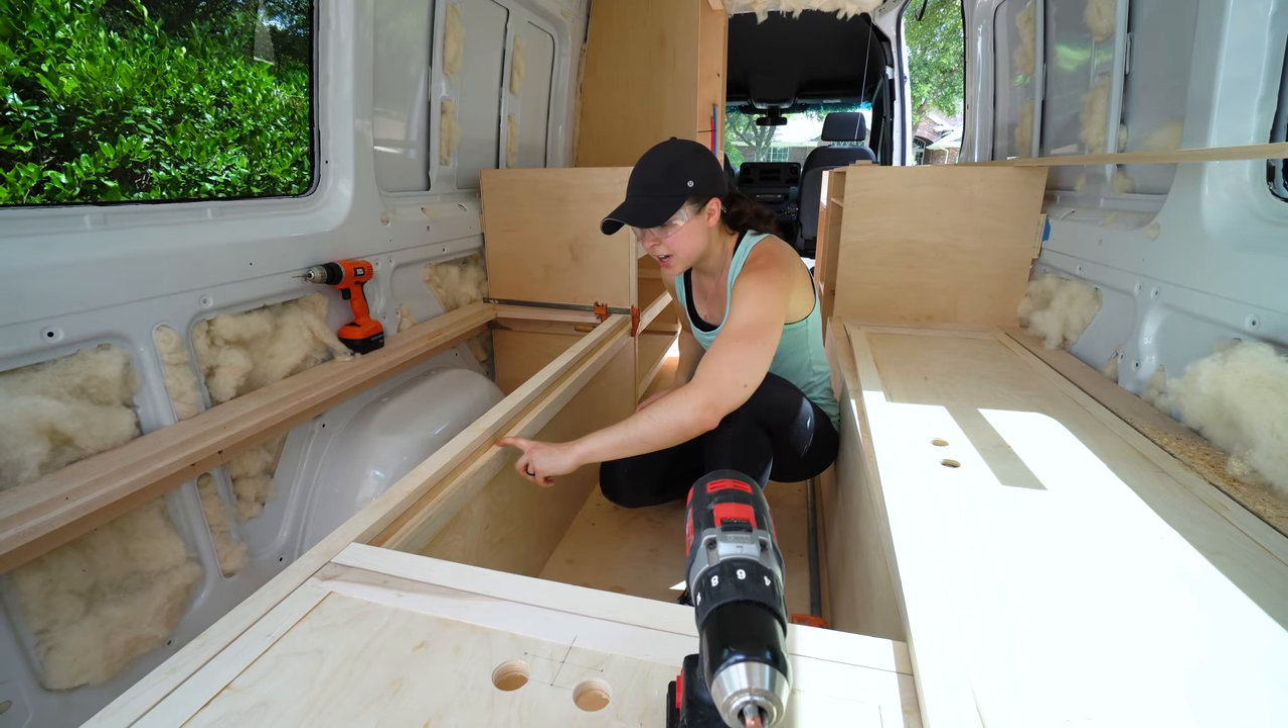So we added this wood right here so that way our table has something to lay on when we convert our seating area into our bed at night.